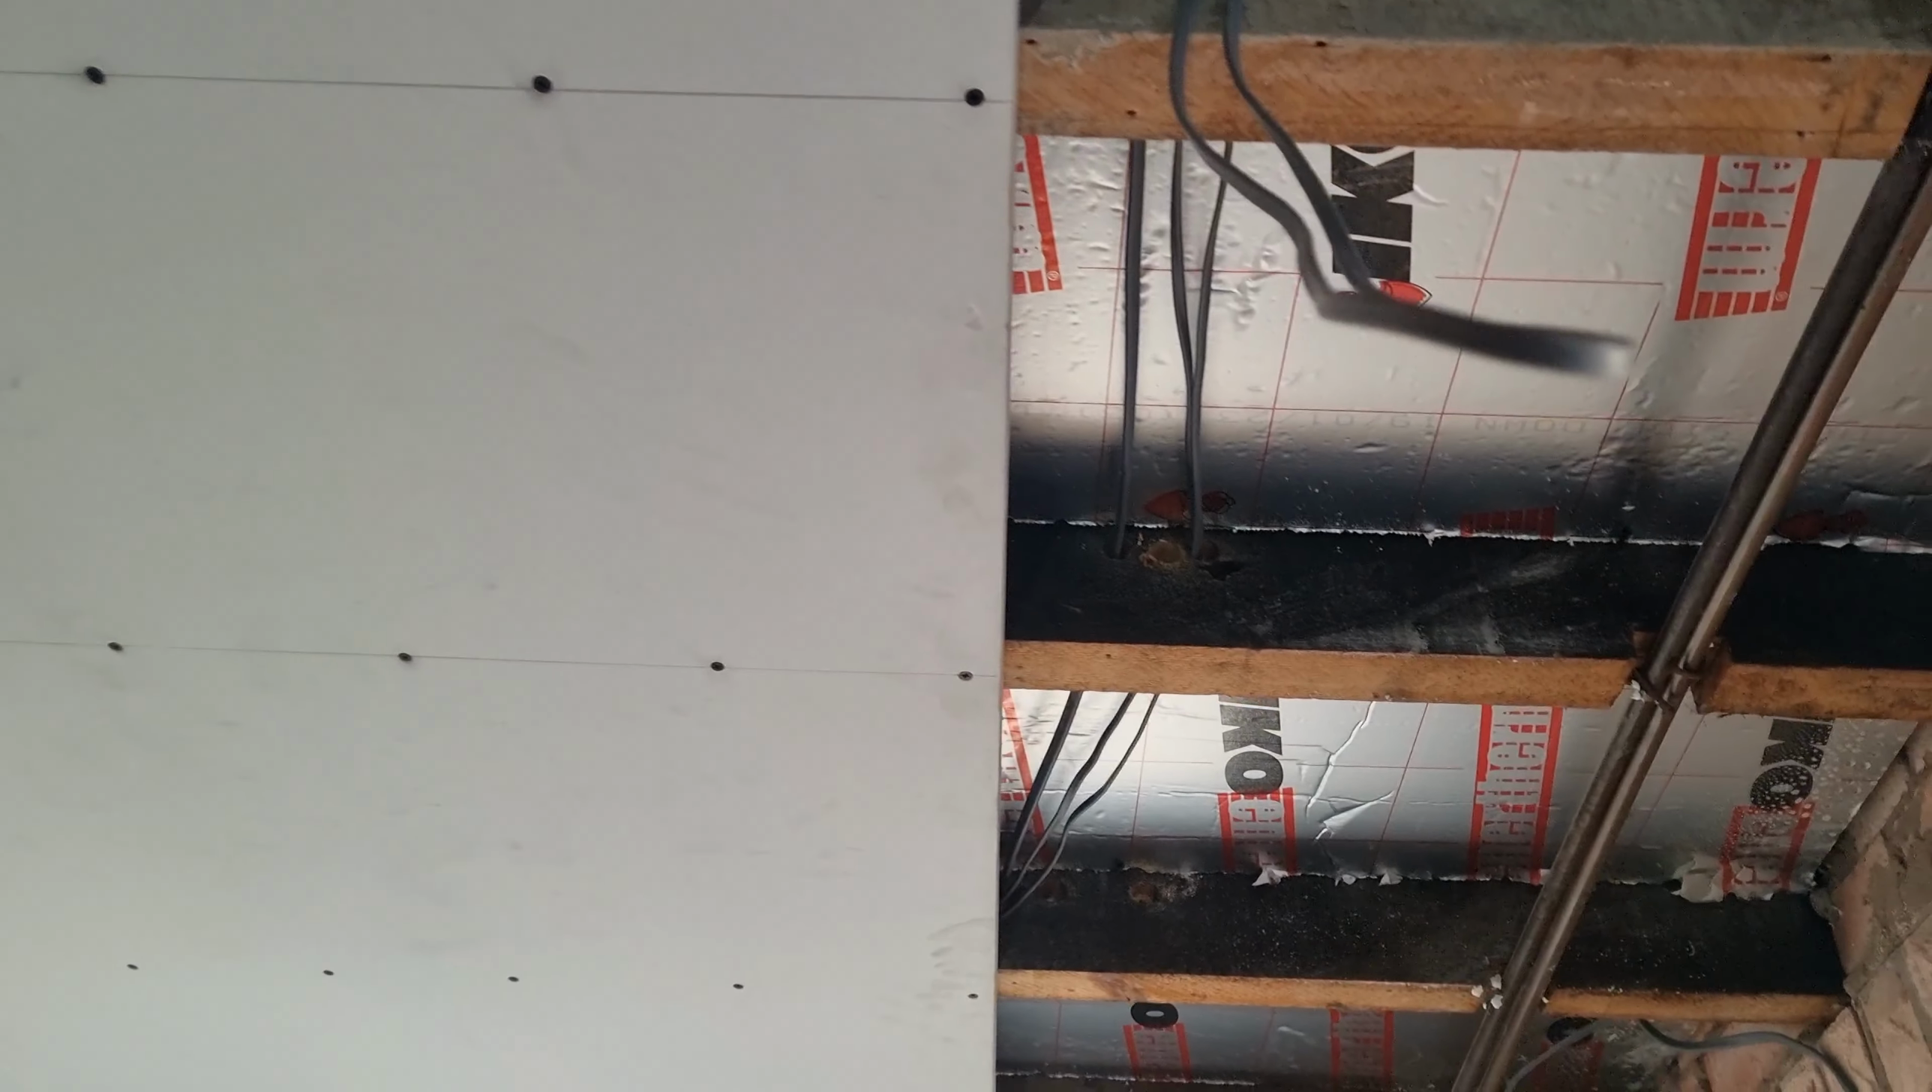As brother Sanawar and Sanawar are putting on the new plaster boards in the ceiling, I forgot to mention that the insulation, as you can see silver, has already been put in.